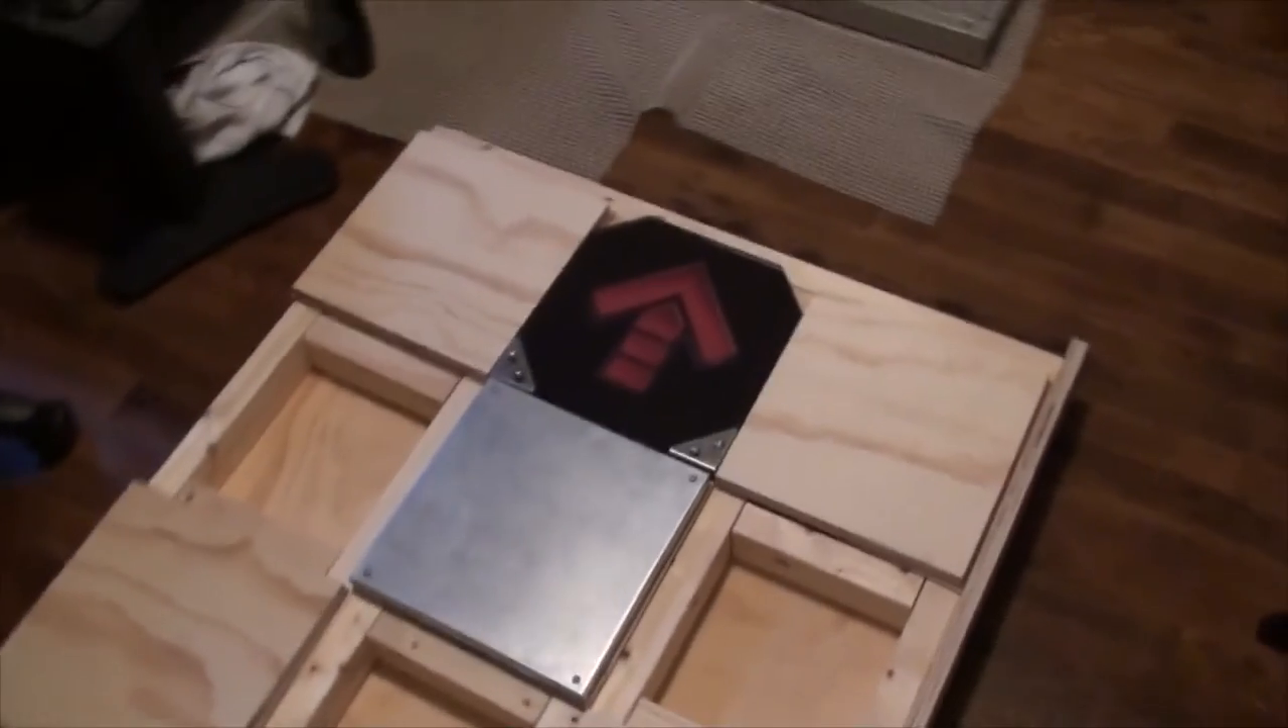I only bothered, bothered to put in one arrow panel.